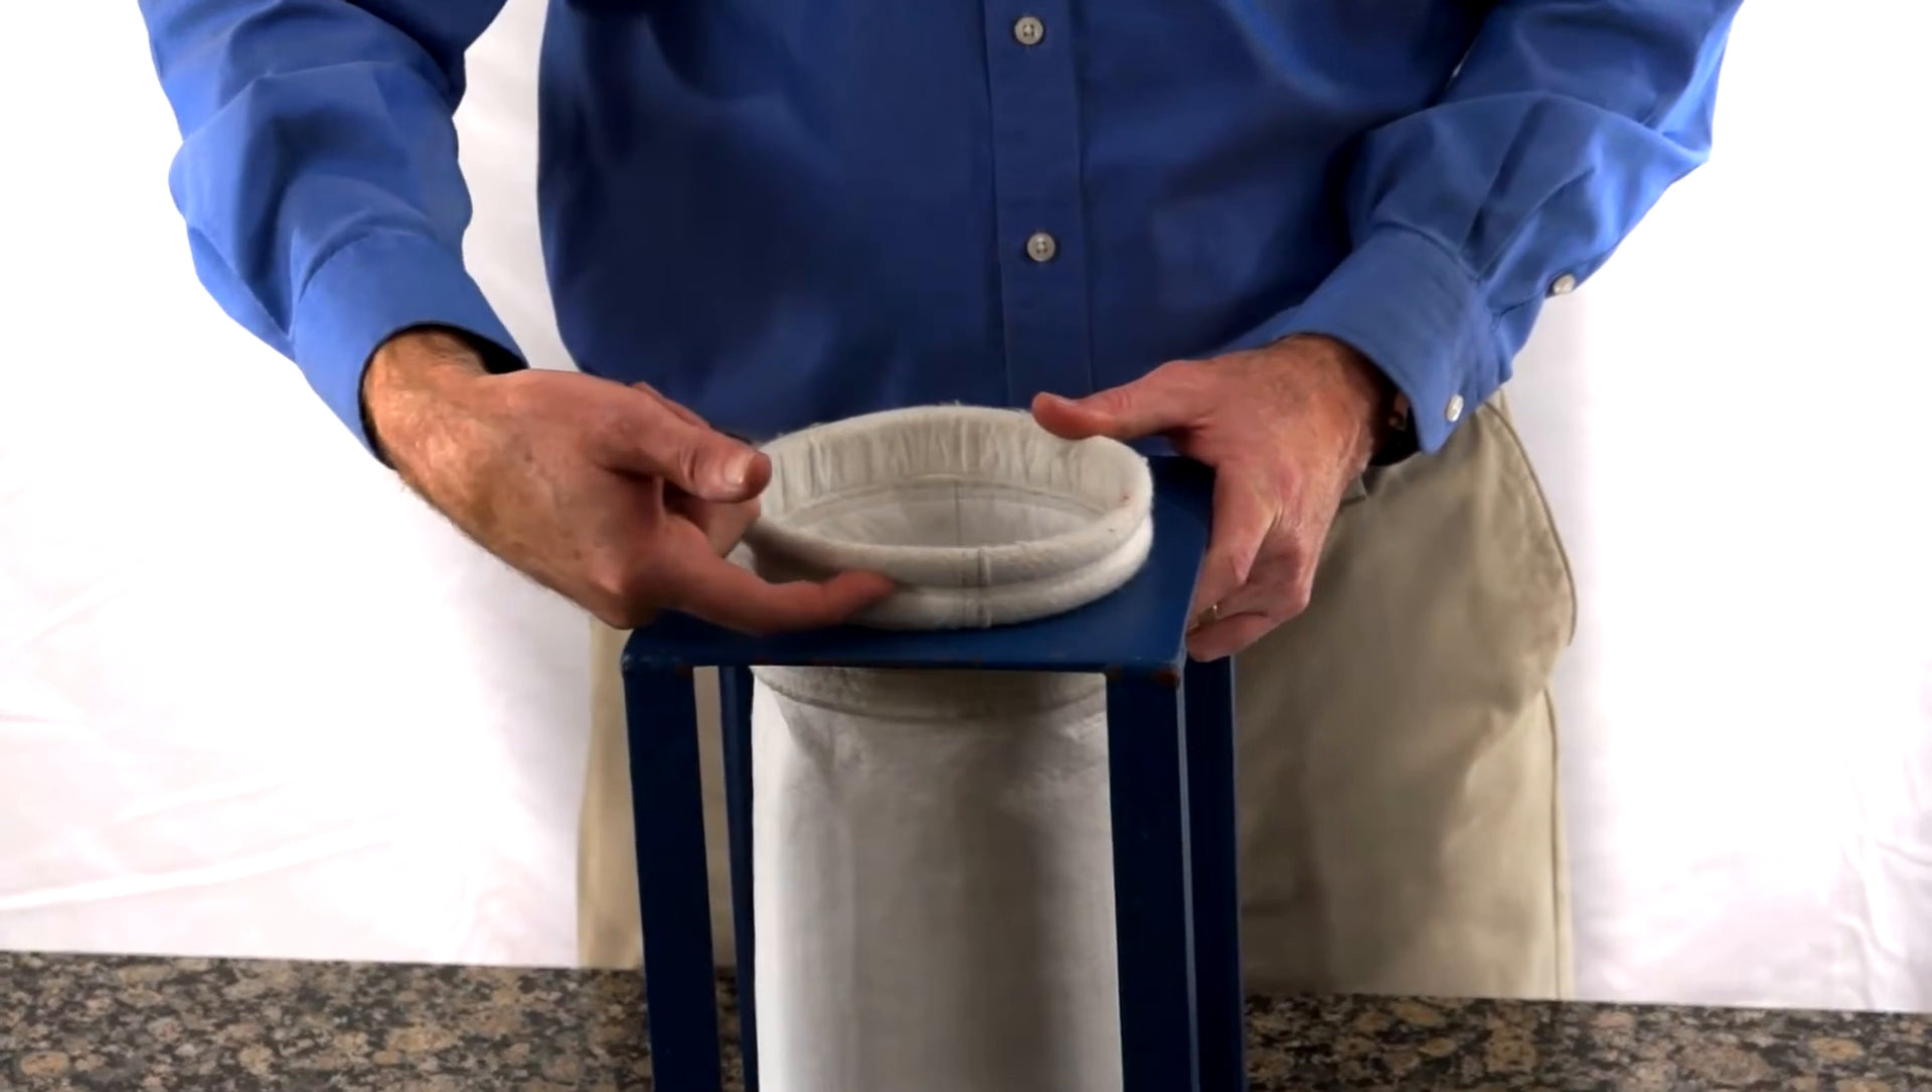As you can see the groove between the snap bands is not set into the cell plate.